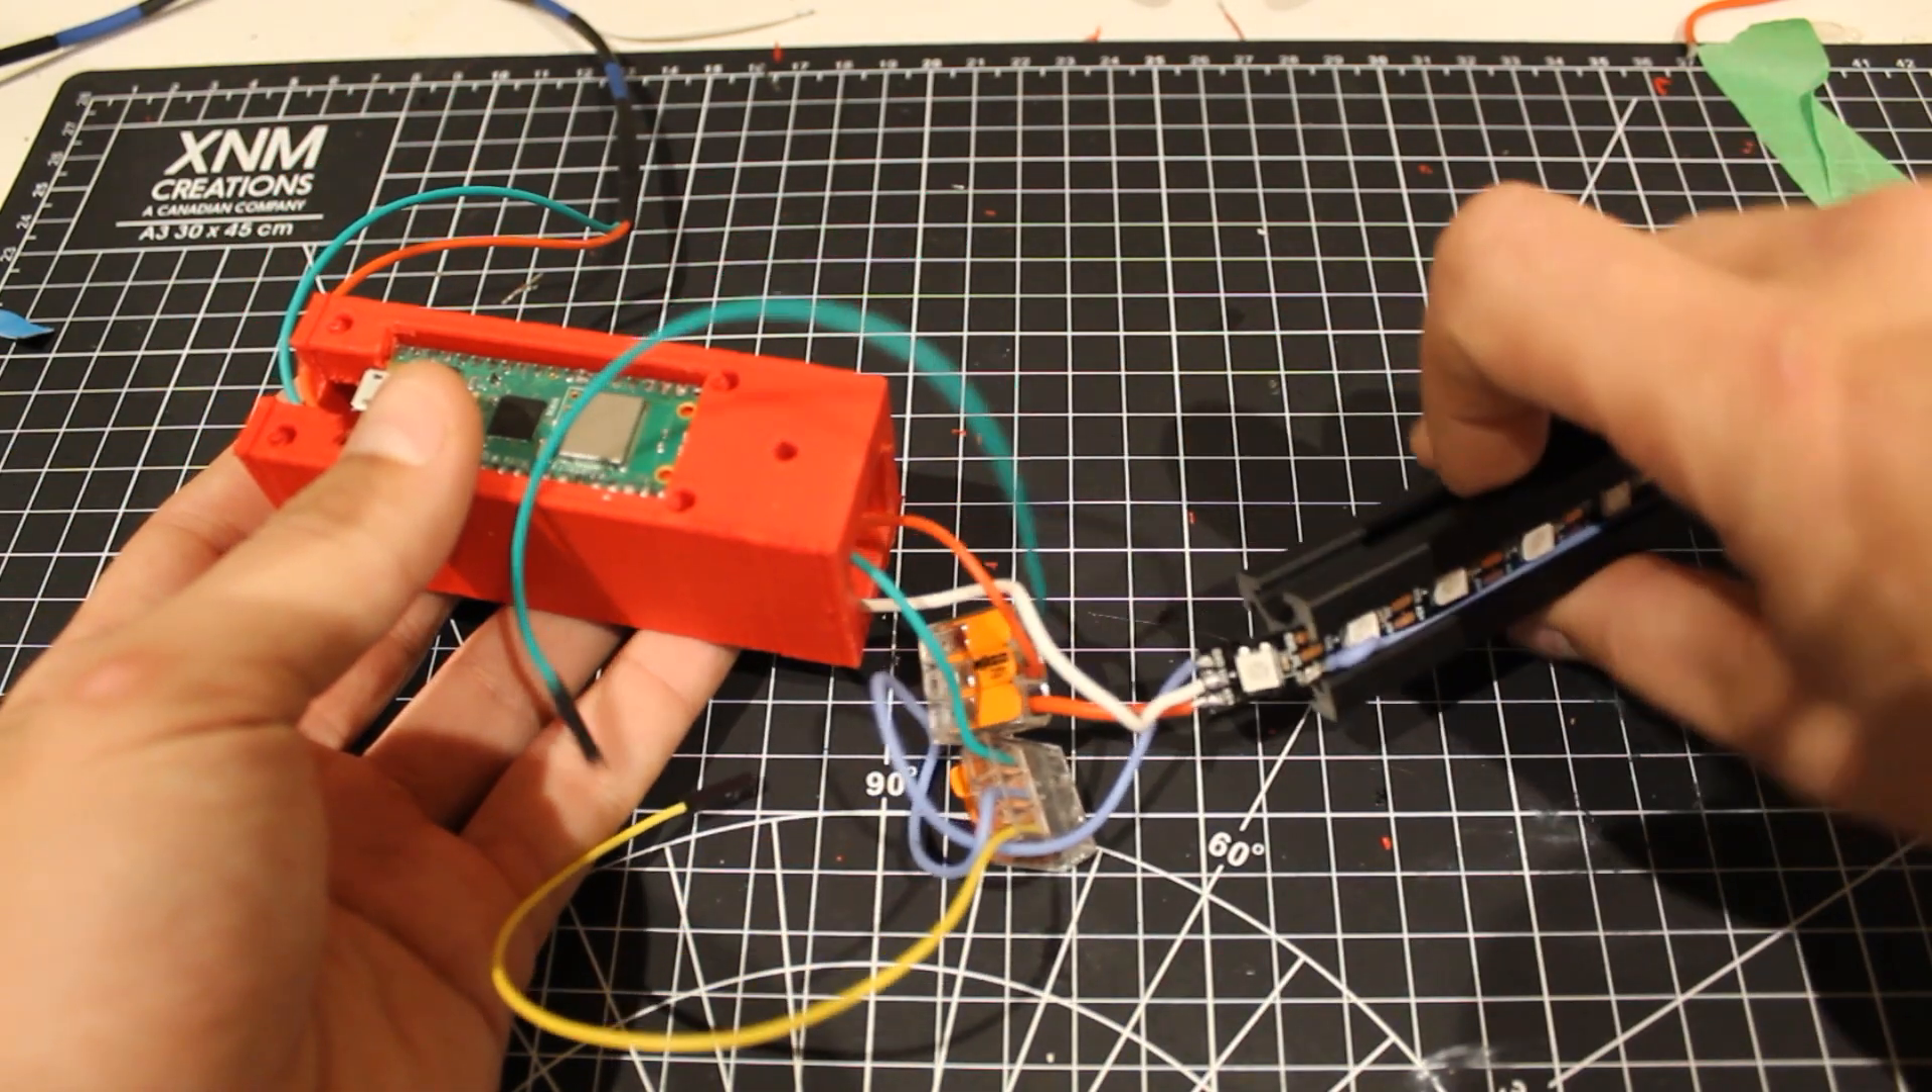The Pi will fit nicely in there. Just like so.